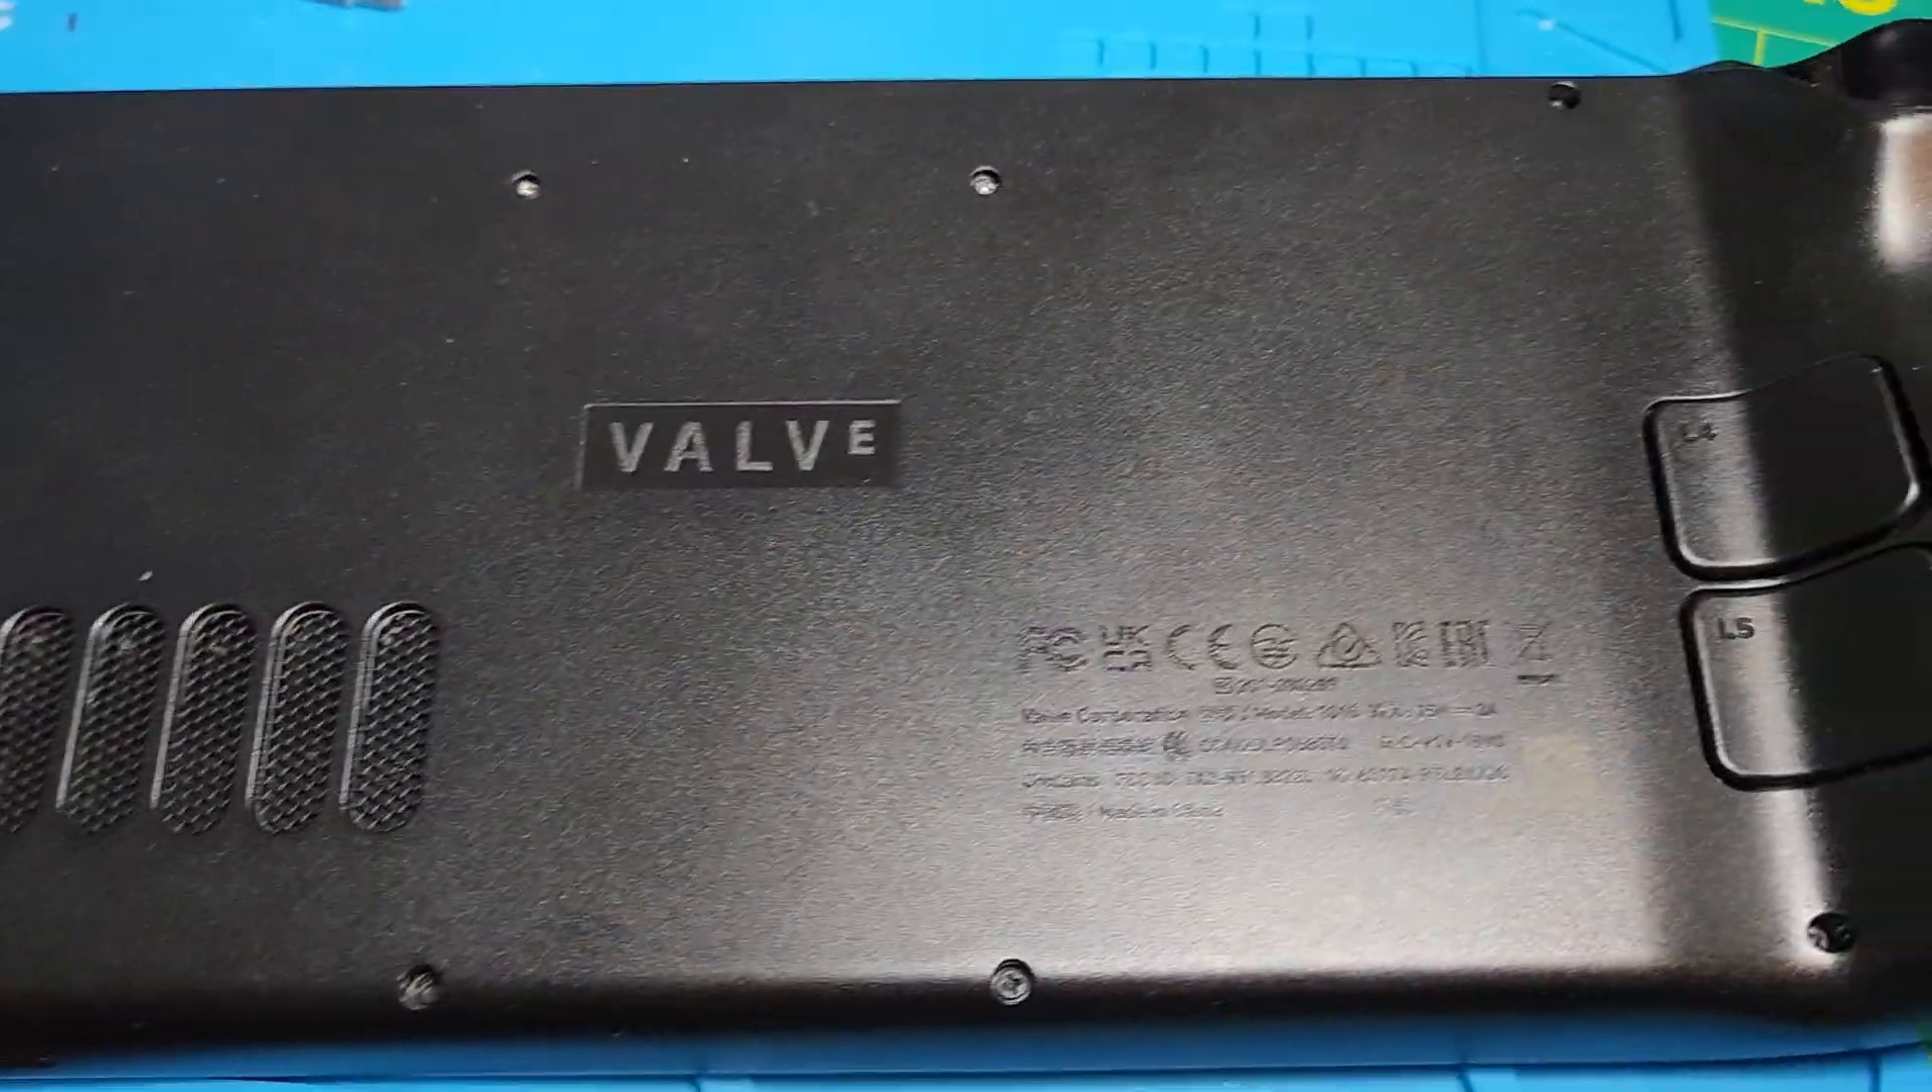Deck is closed.